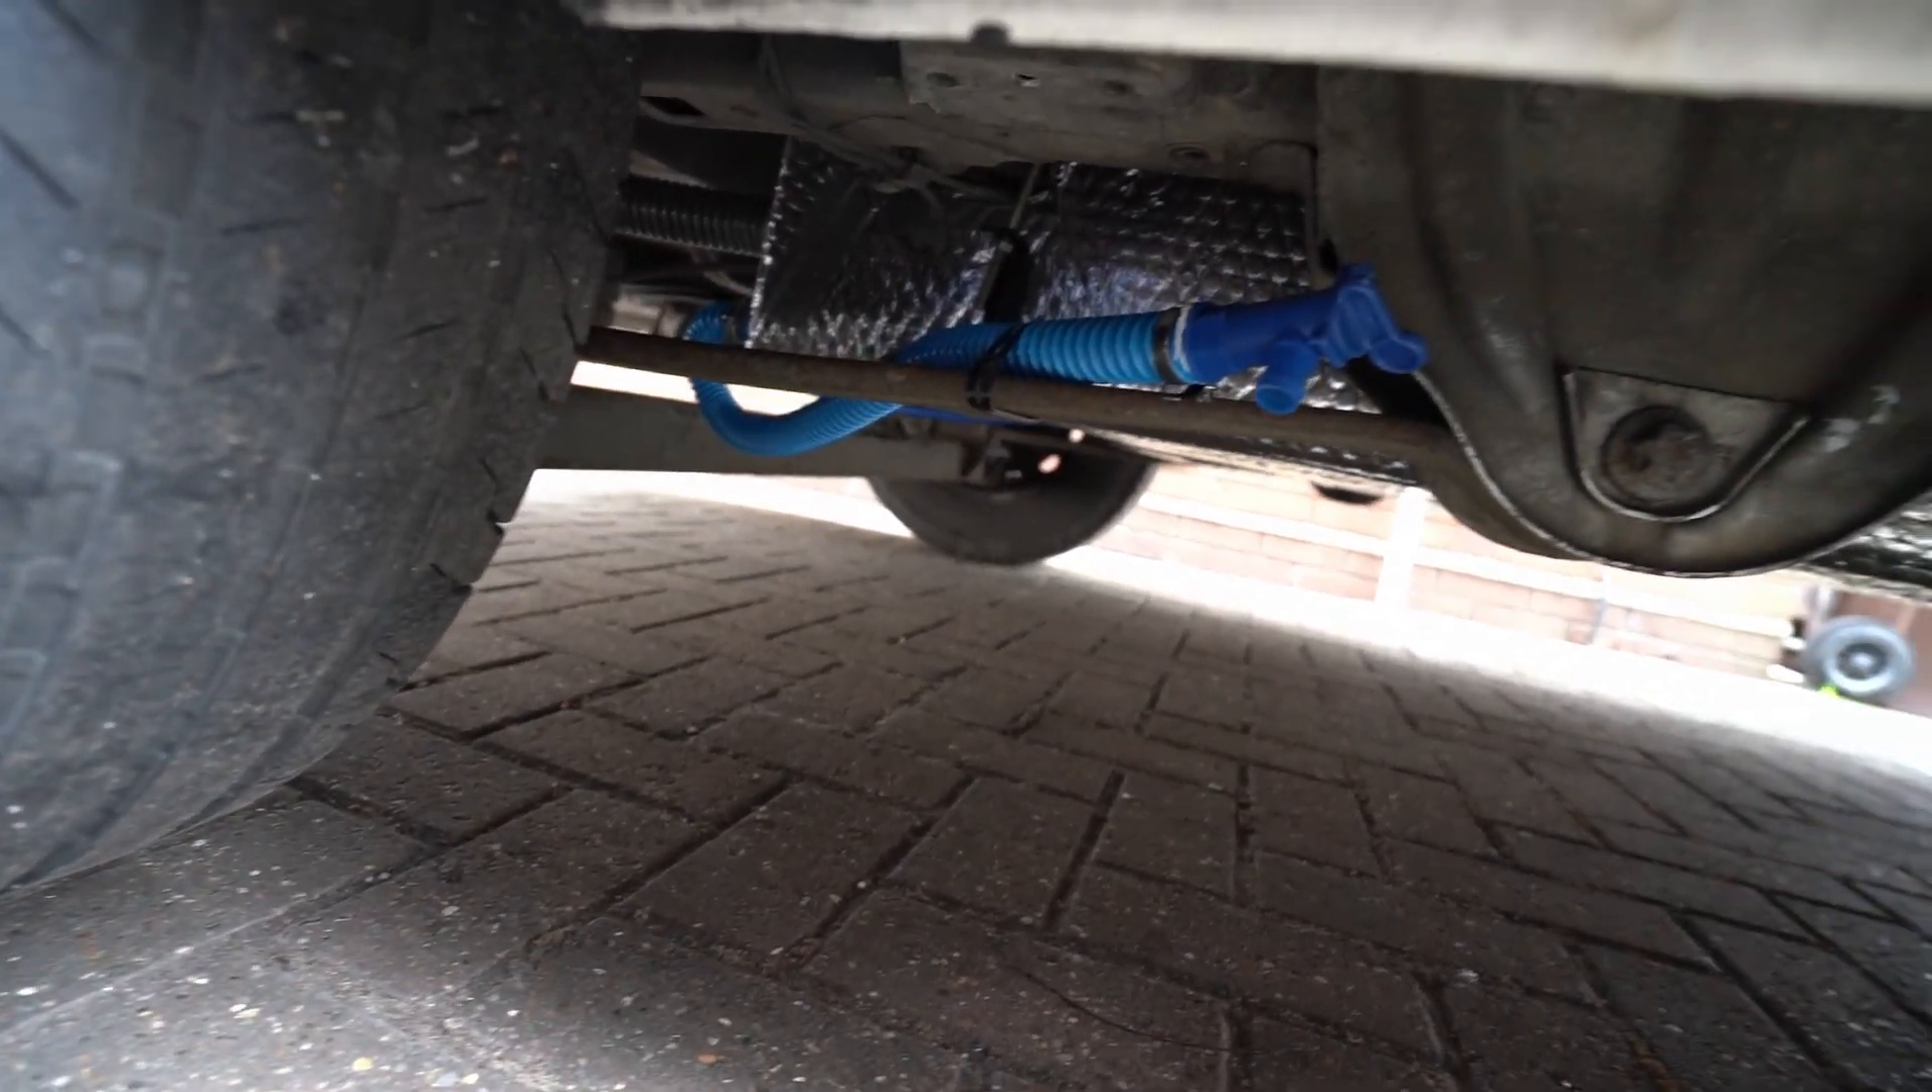So now we're at the rear tire and you can see that pipe just comes through here and I just cable tied it here for now.